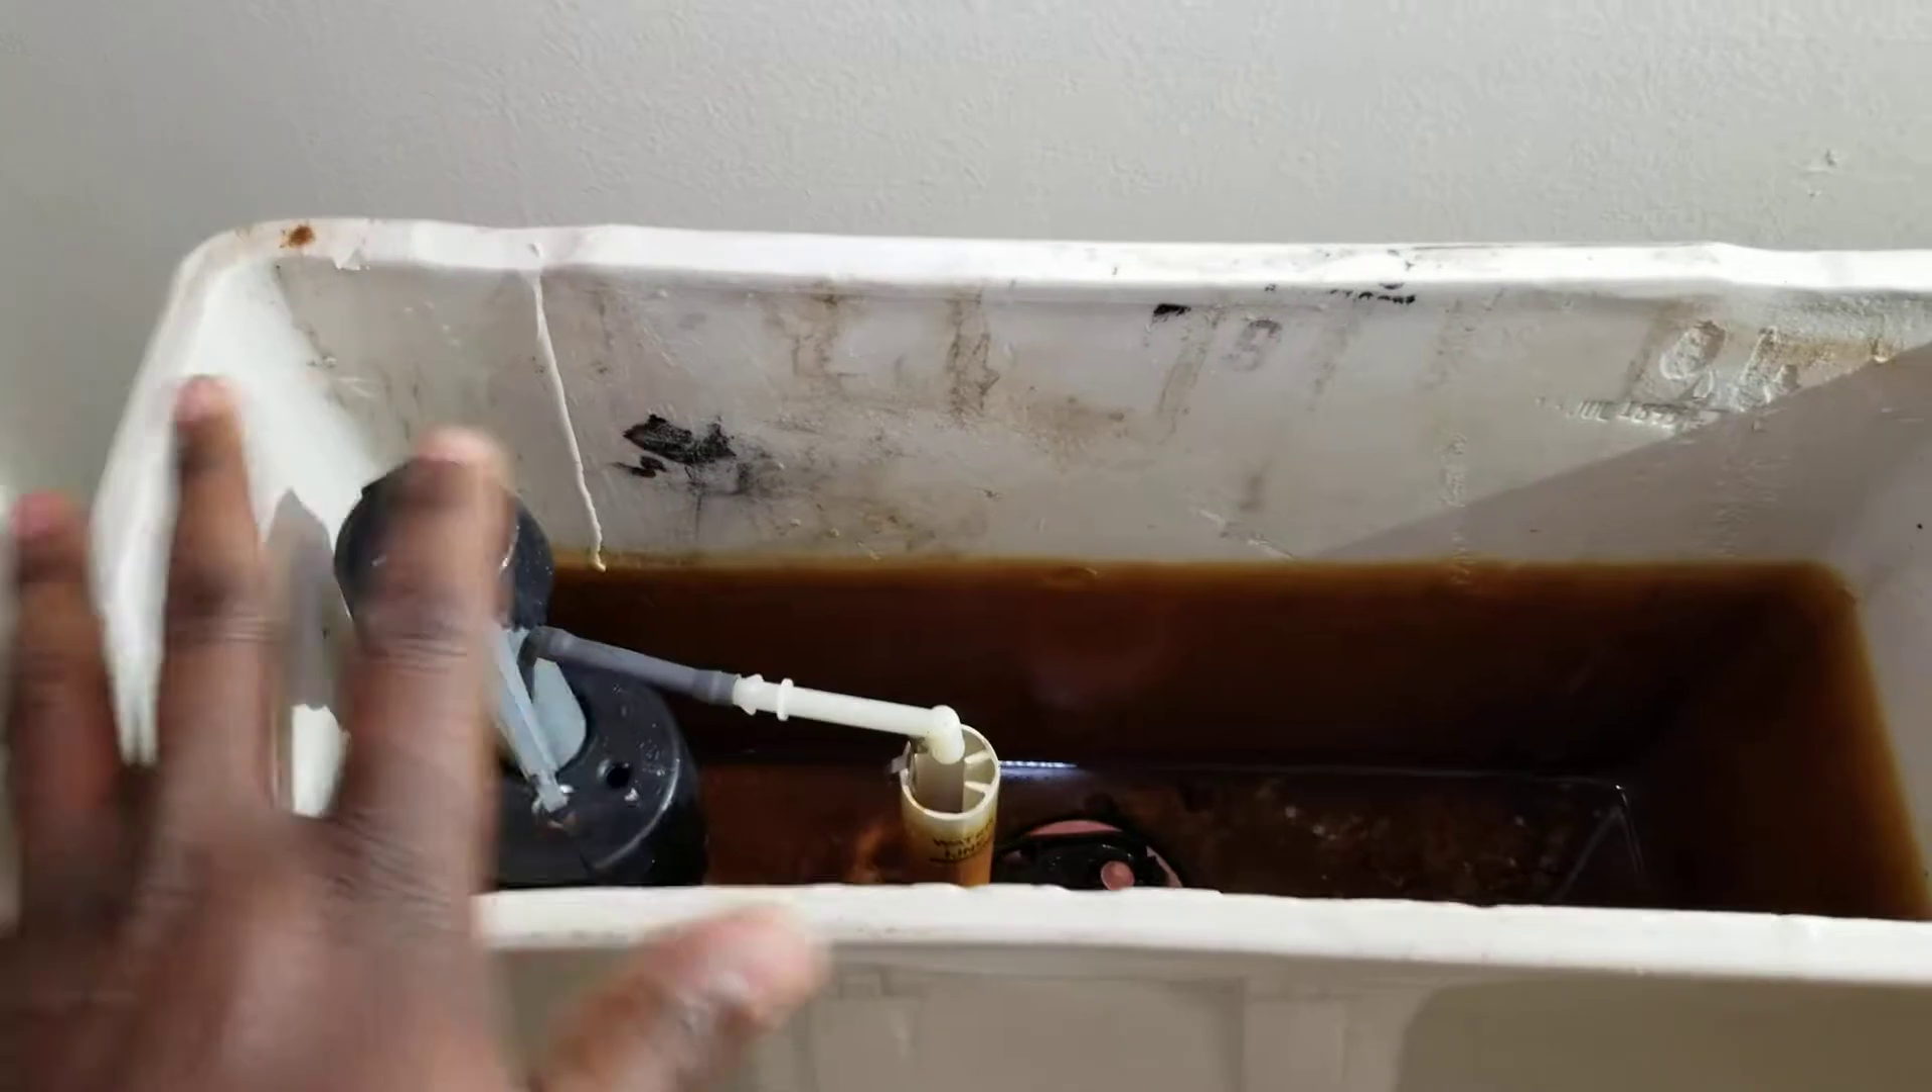Alright so what we're gonna do here as you see I already removed the tank cover.